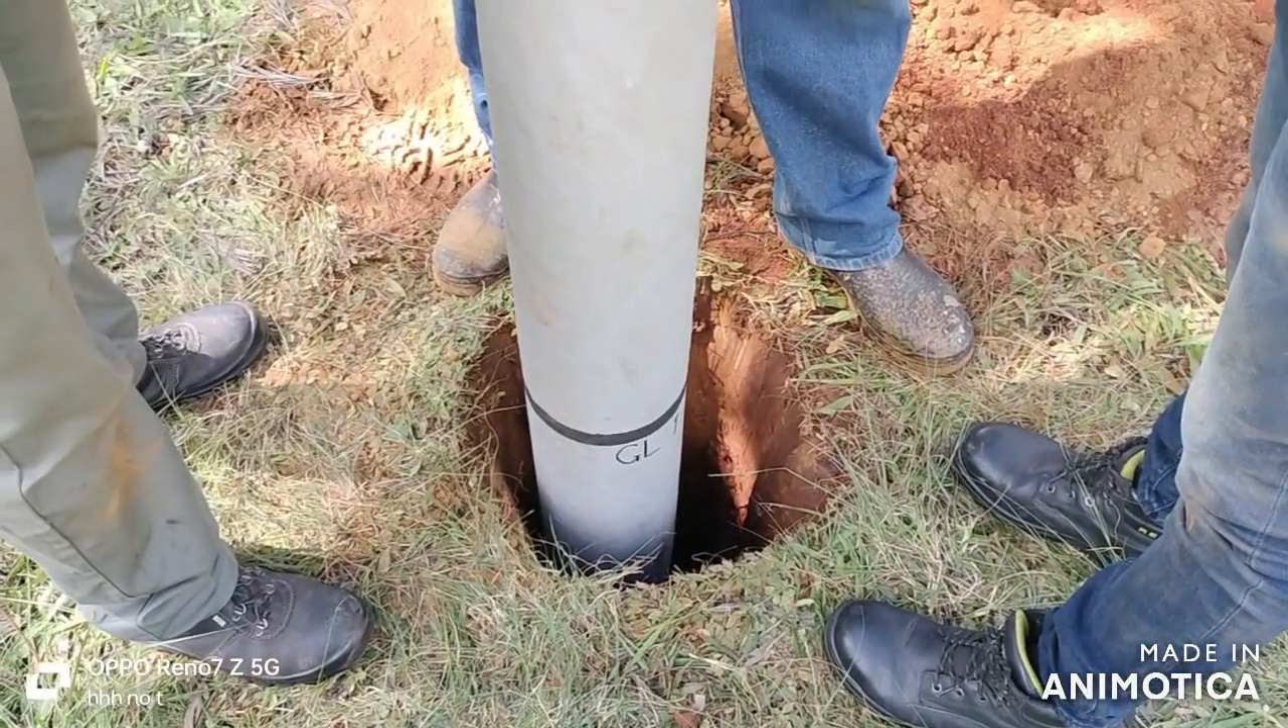At the moment the pole is not standing center.